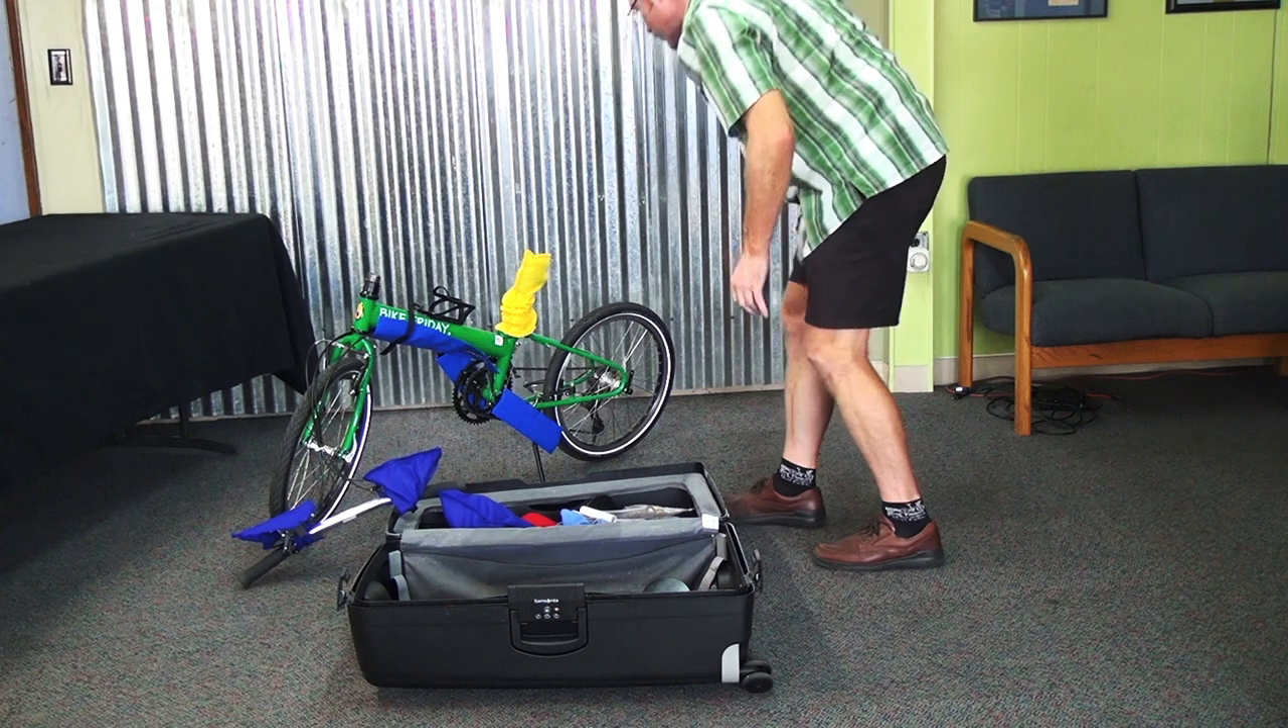So at this point, the only major part we have left to take off is the front wheel.